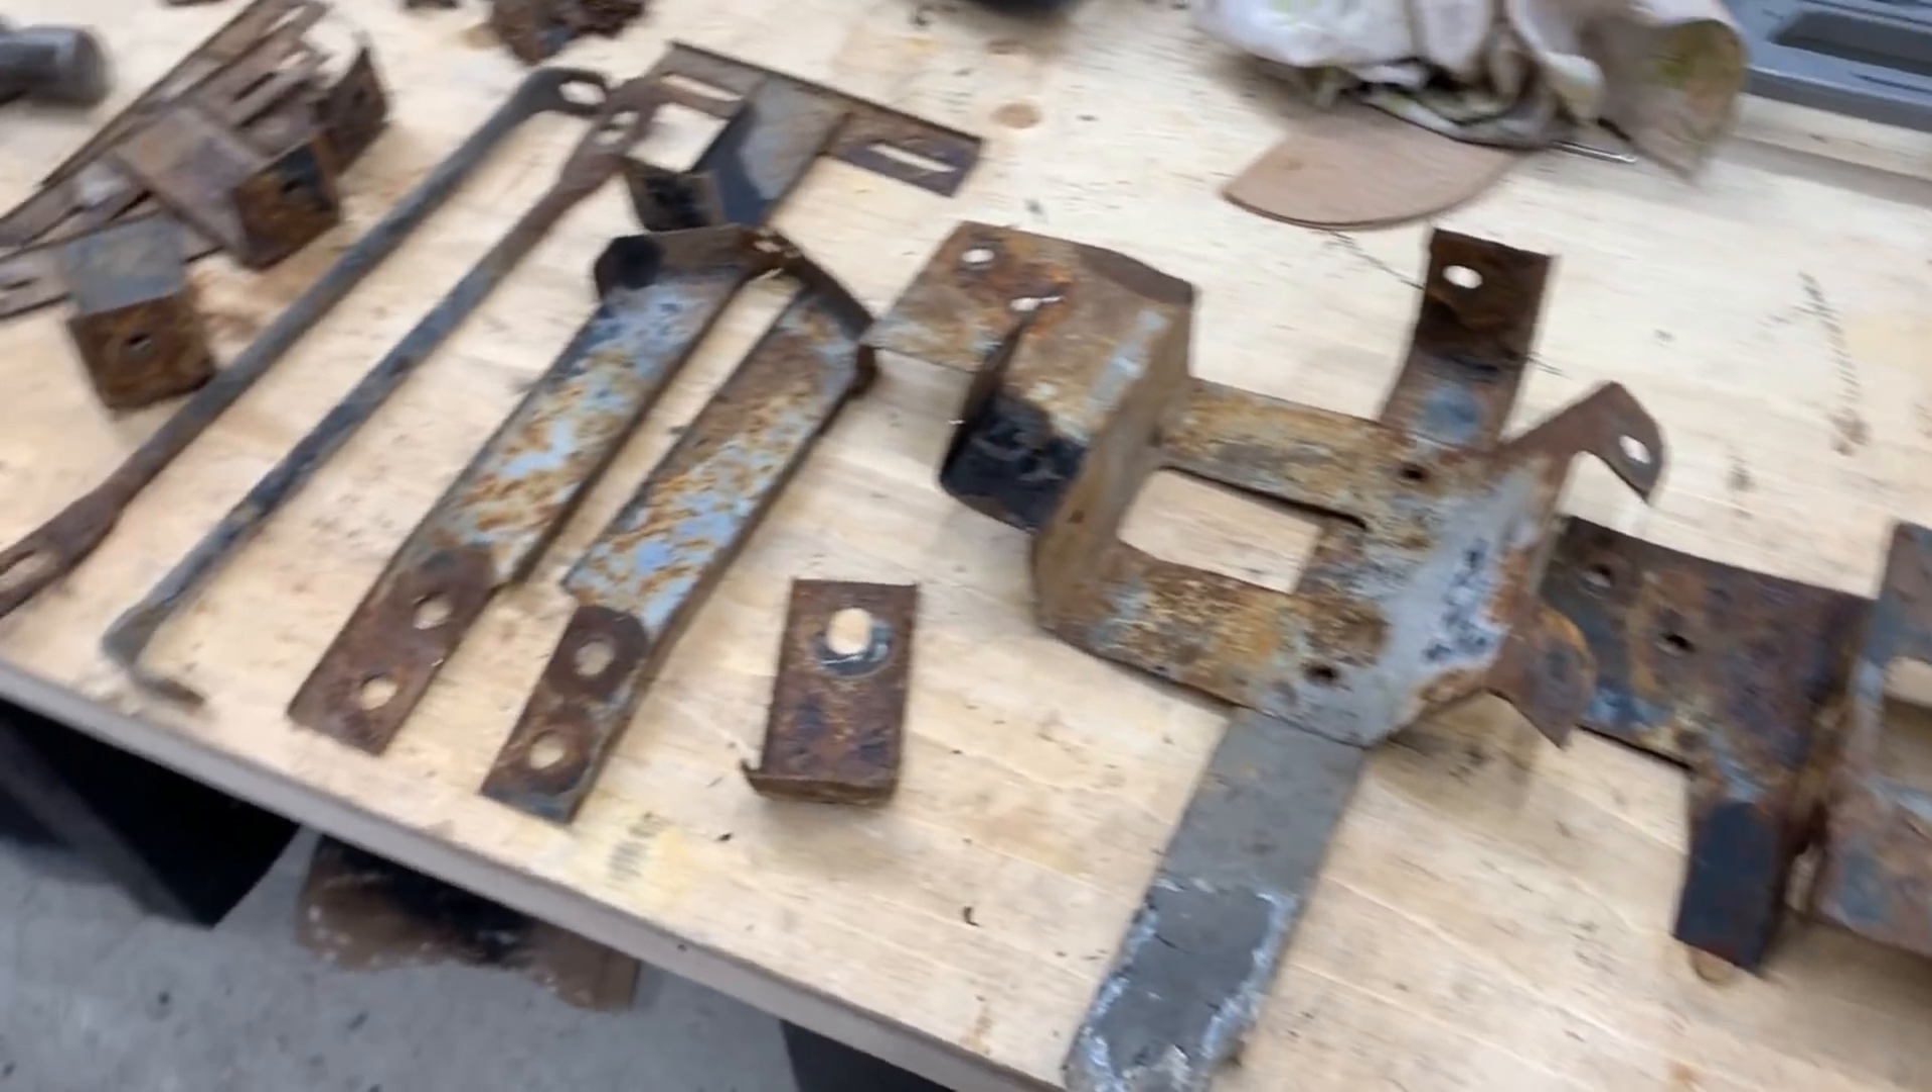All right so i took apart all the bracketry here.